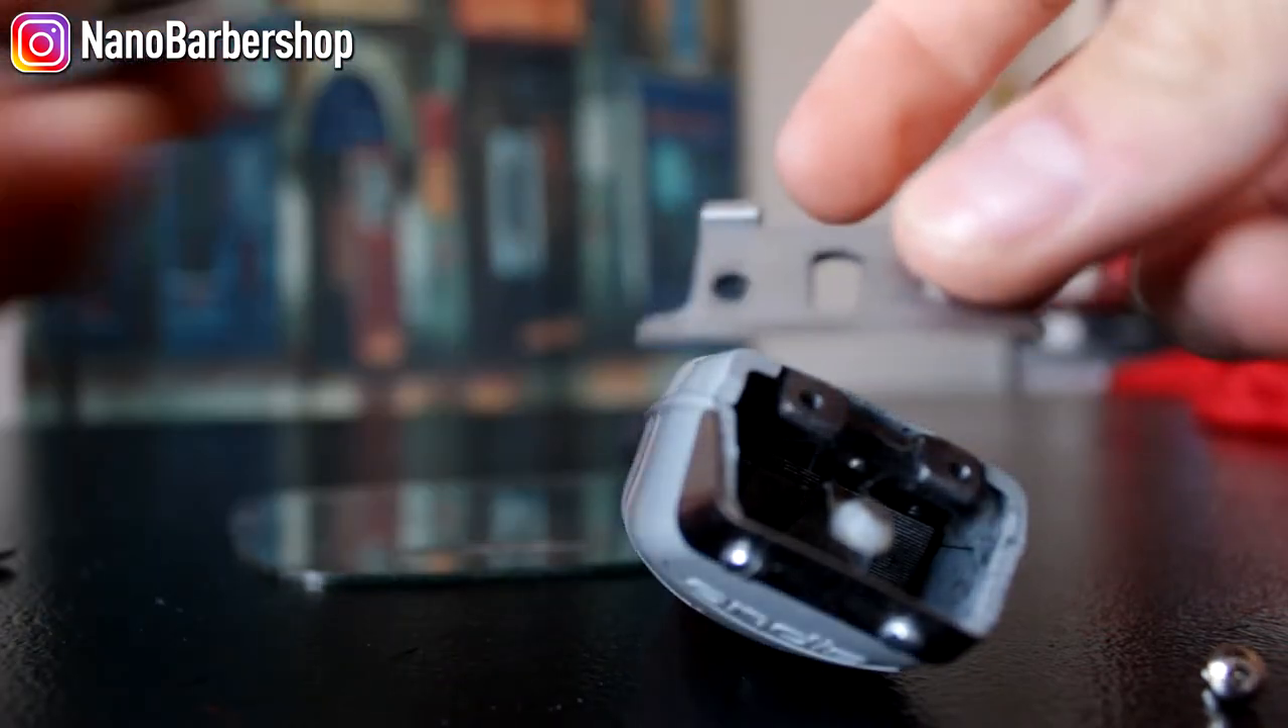All right we got the blade out simple as that.